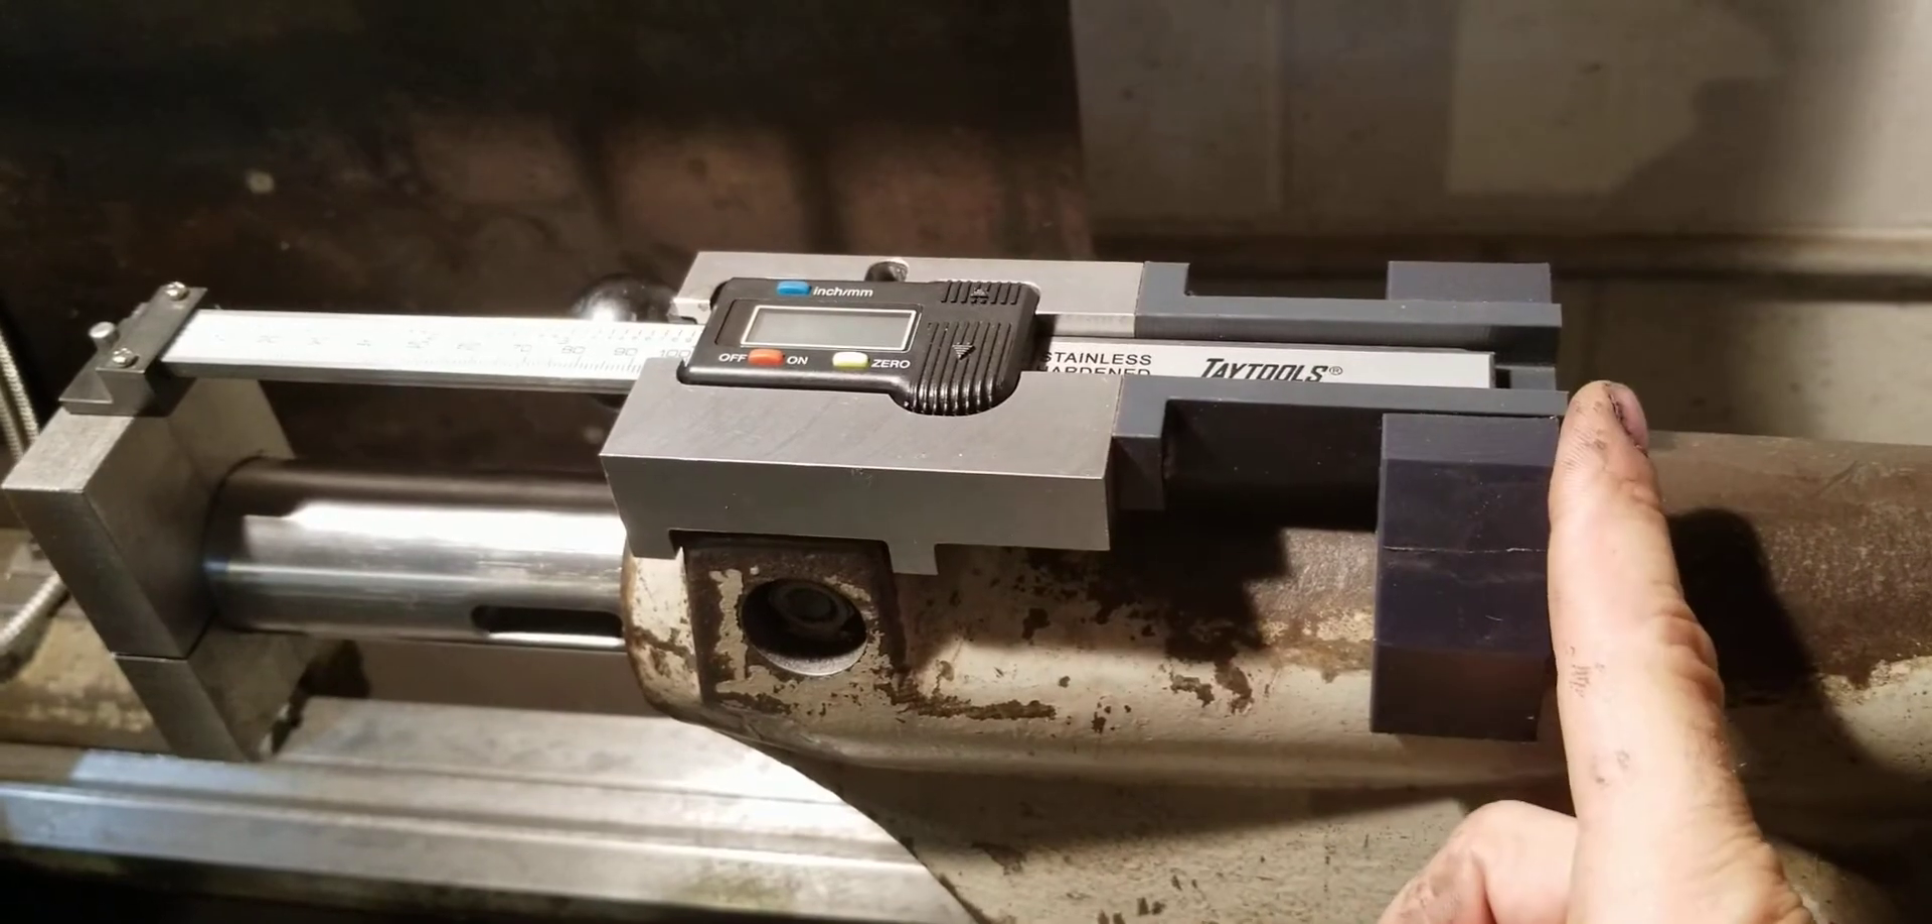The reason I added this is because you can see this thing overhangs past the steel.